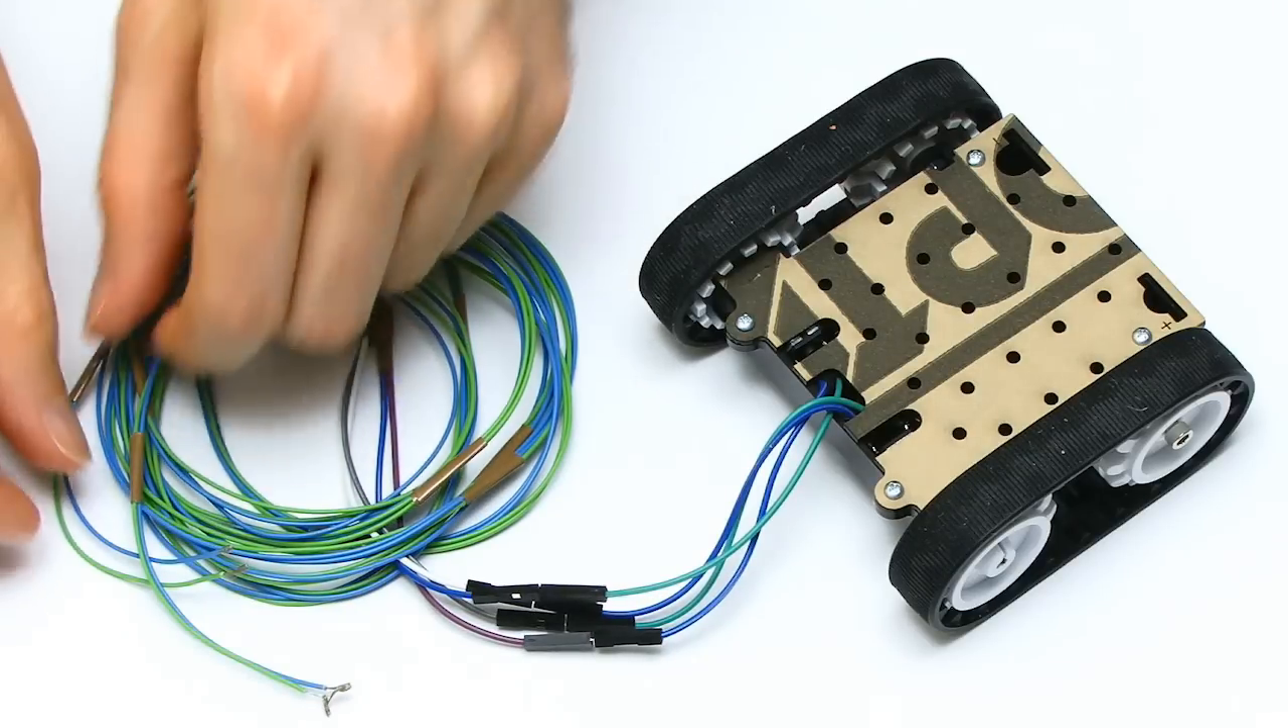I'm not going to mount a Pi on the device yet.